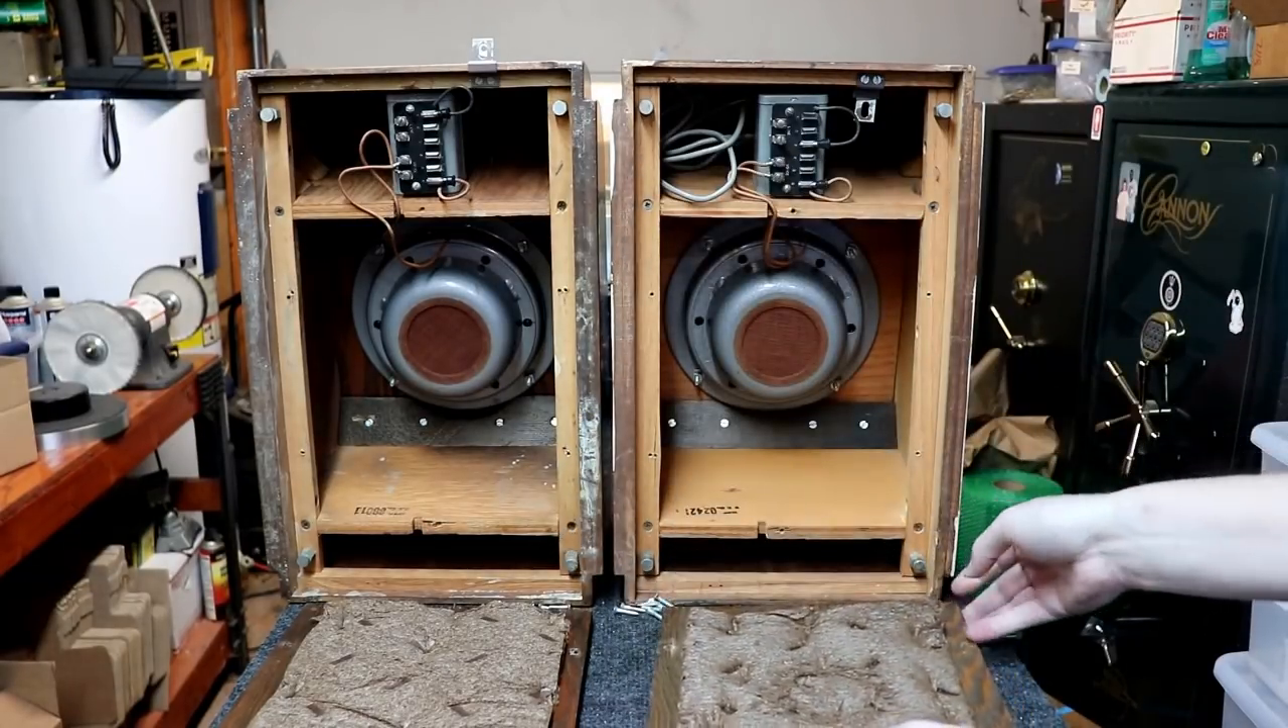Okay you can see both units with the back covers removed.